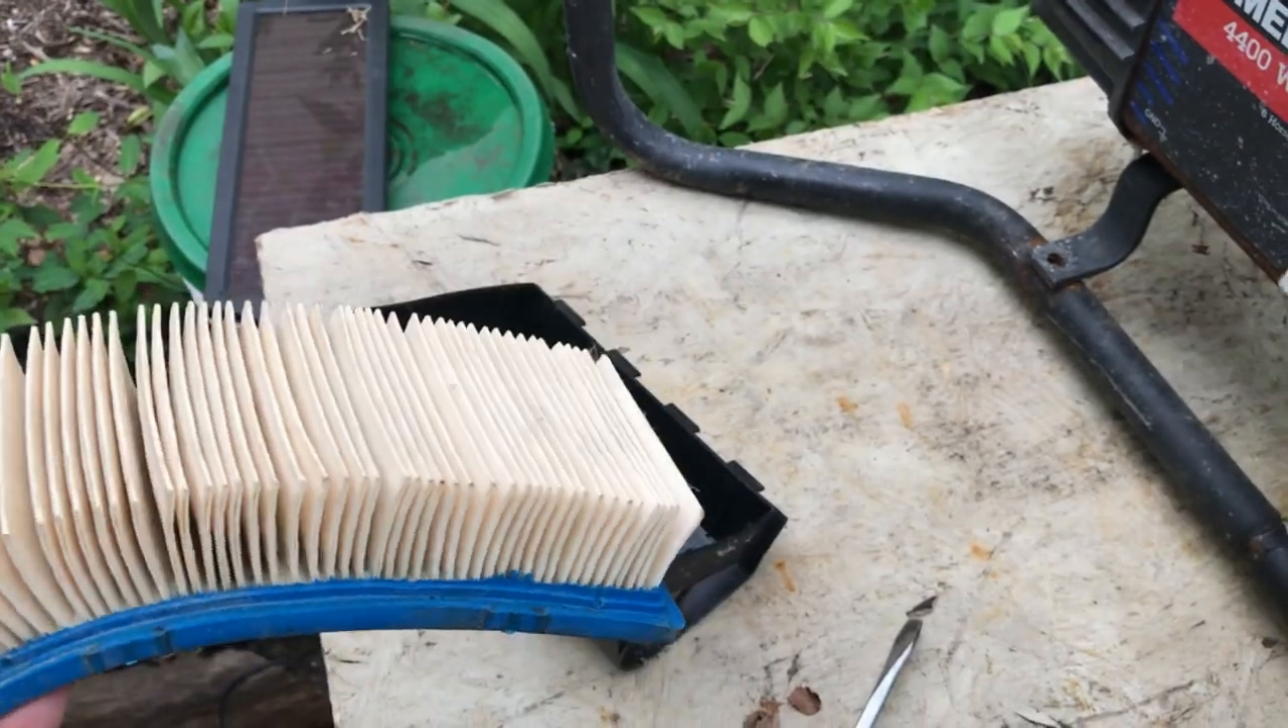I got the air cleaner assembly off.